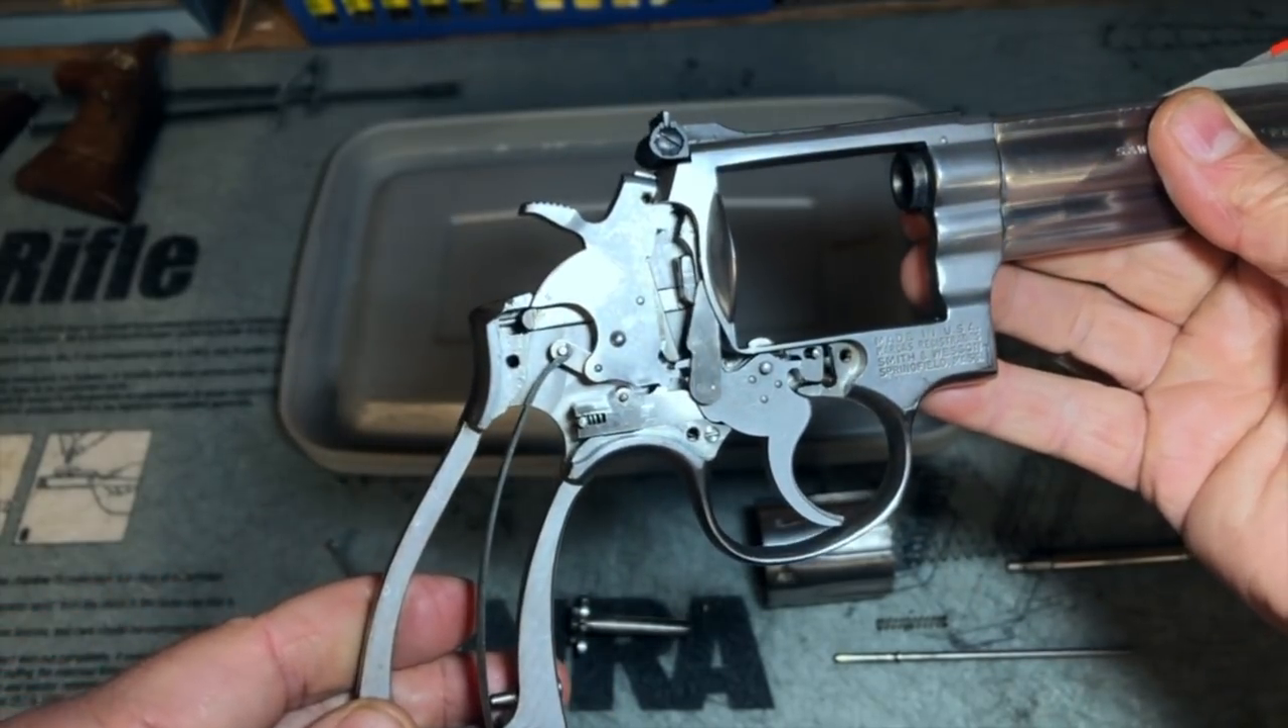And there is the internals of the frame of our Model 66 all reinstalled and ready for the side plate to be replaced.